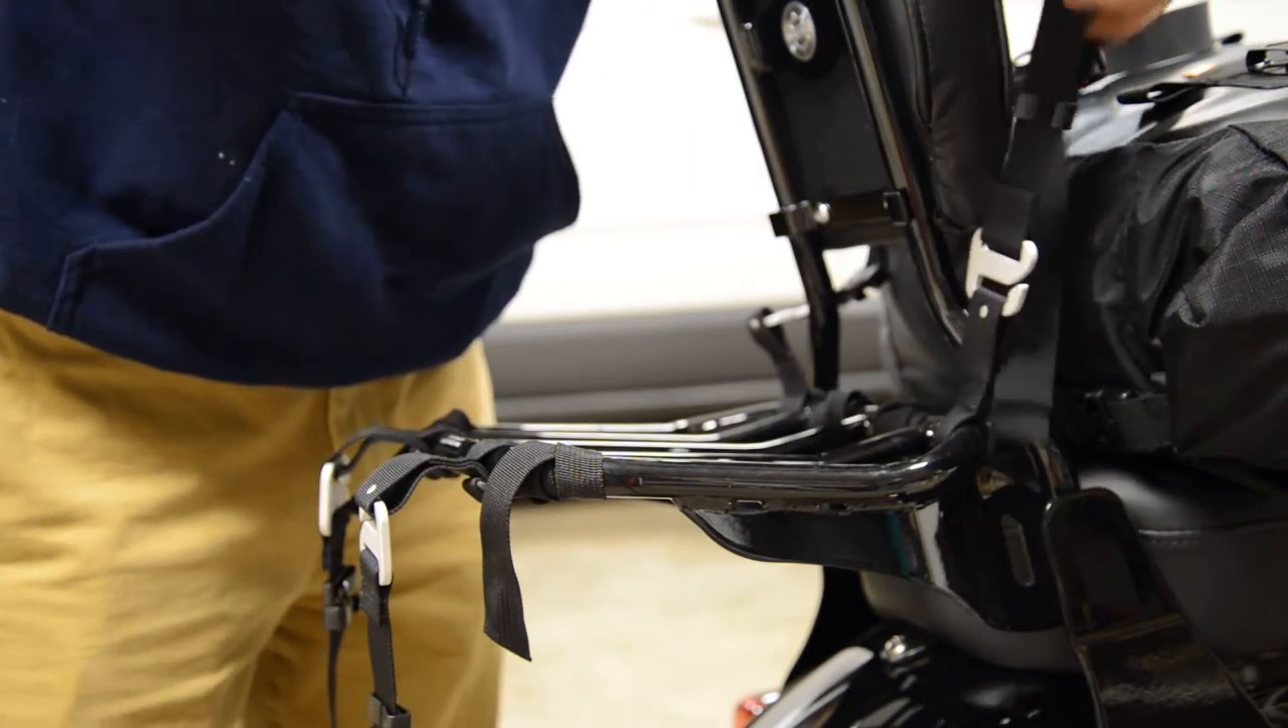I have these straps hanging out like this. And they're not strapped down because I have to put the bag in first.